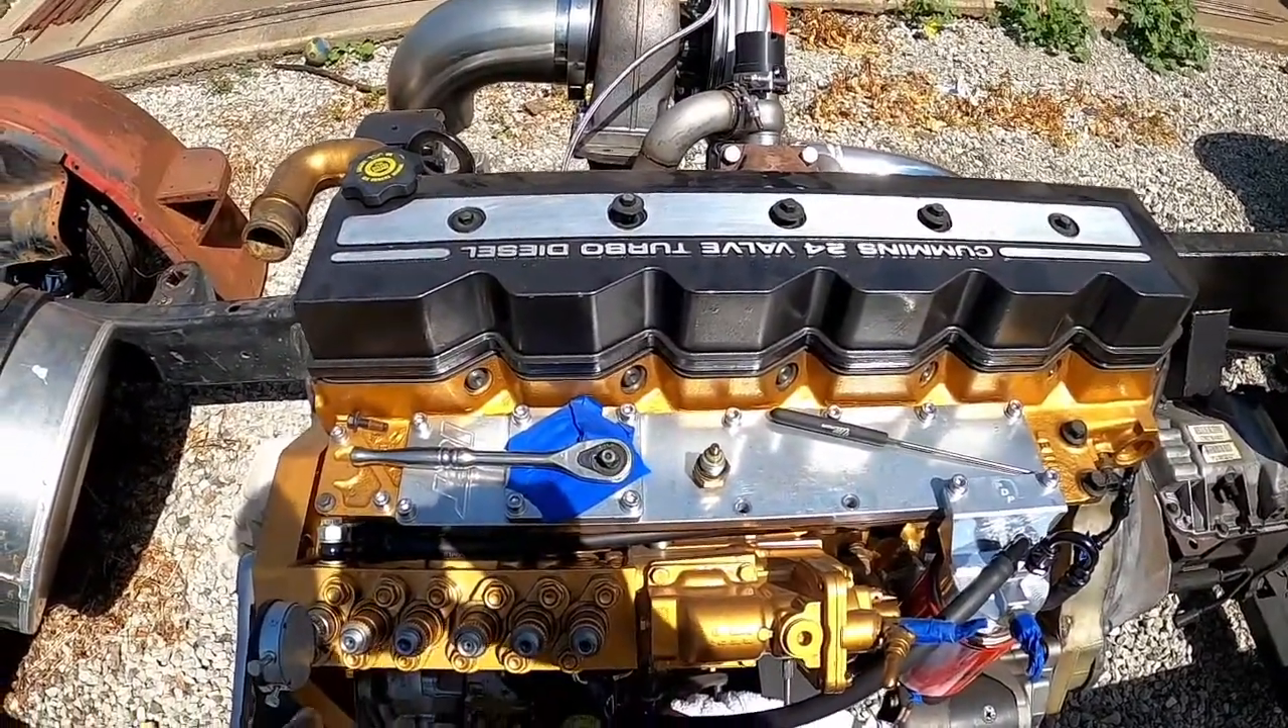Alright so we've got the valve cover back on and we'll worry about adjusting the valves after we finish up with the p-pump timing here.